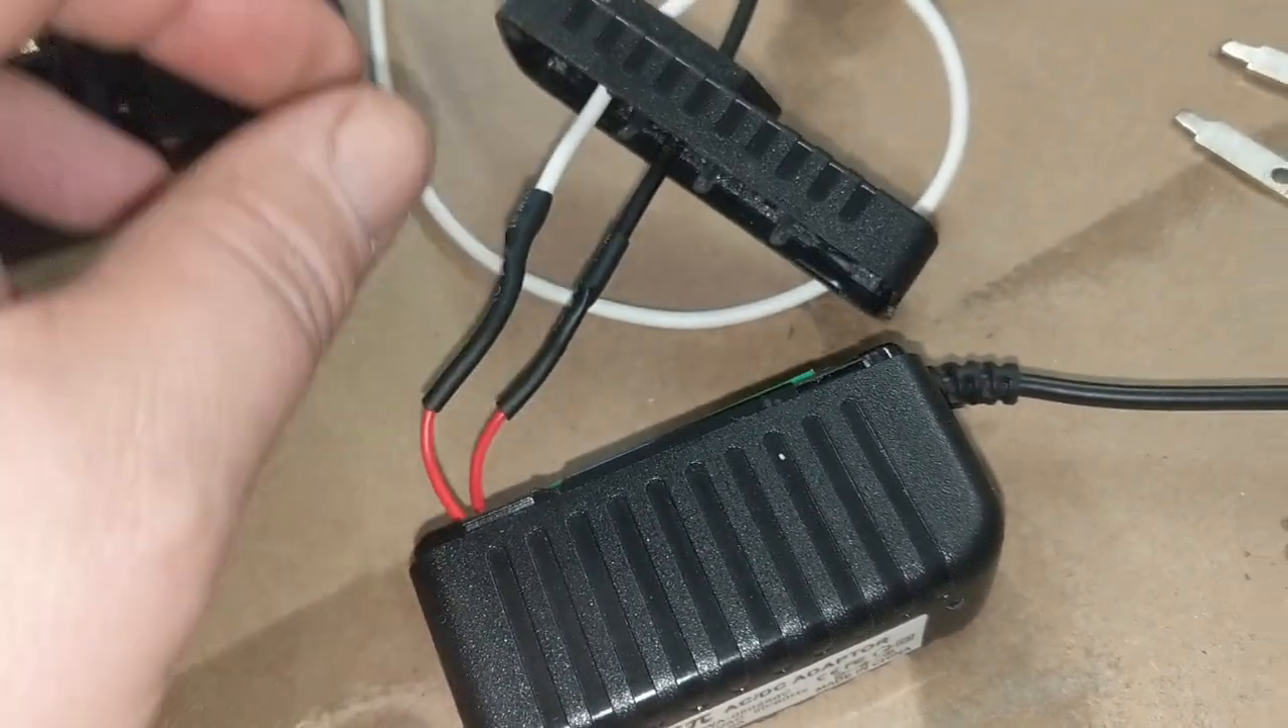I just soldered on the white and the black wires to the reds put some shrink wrap around them.